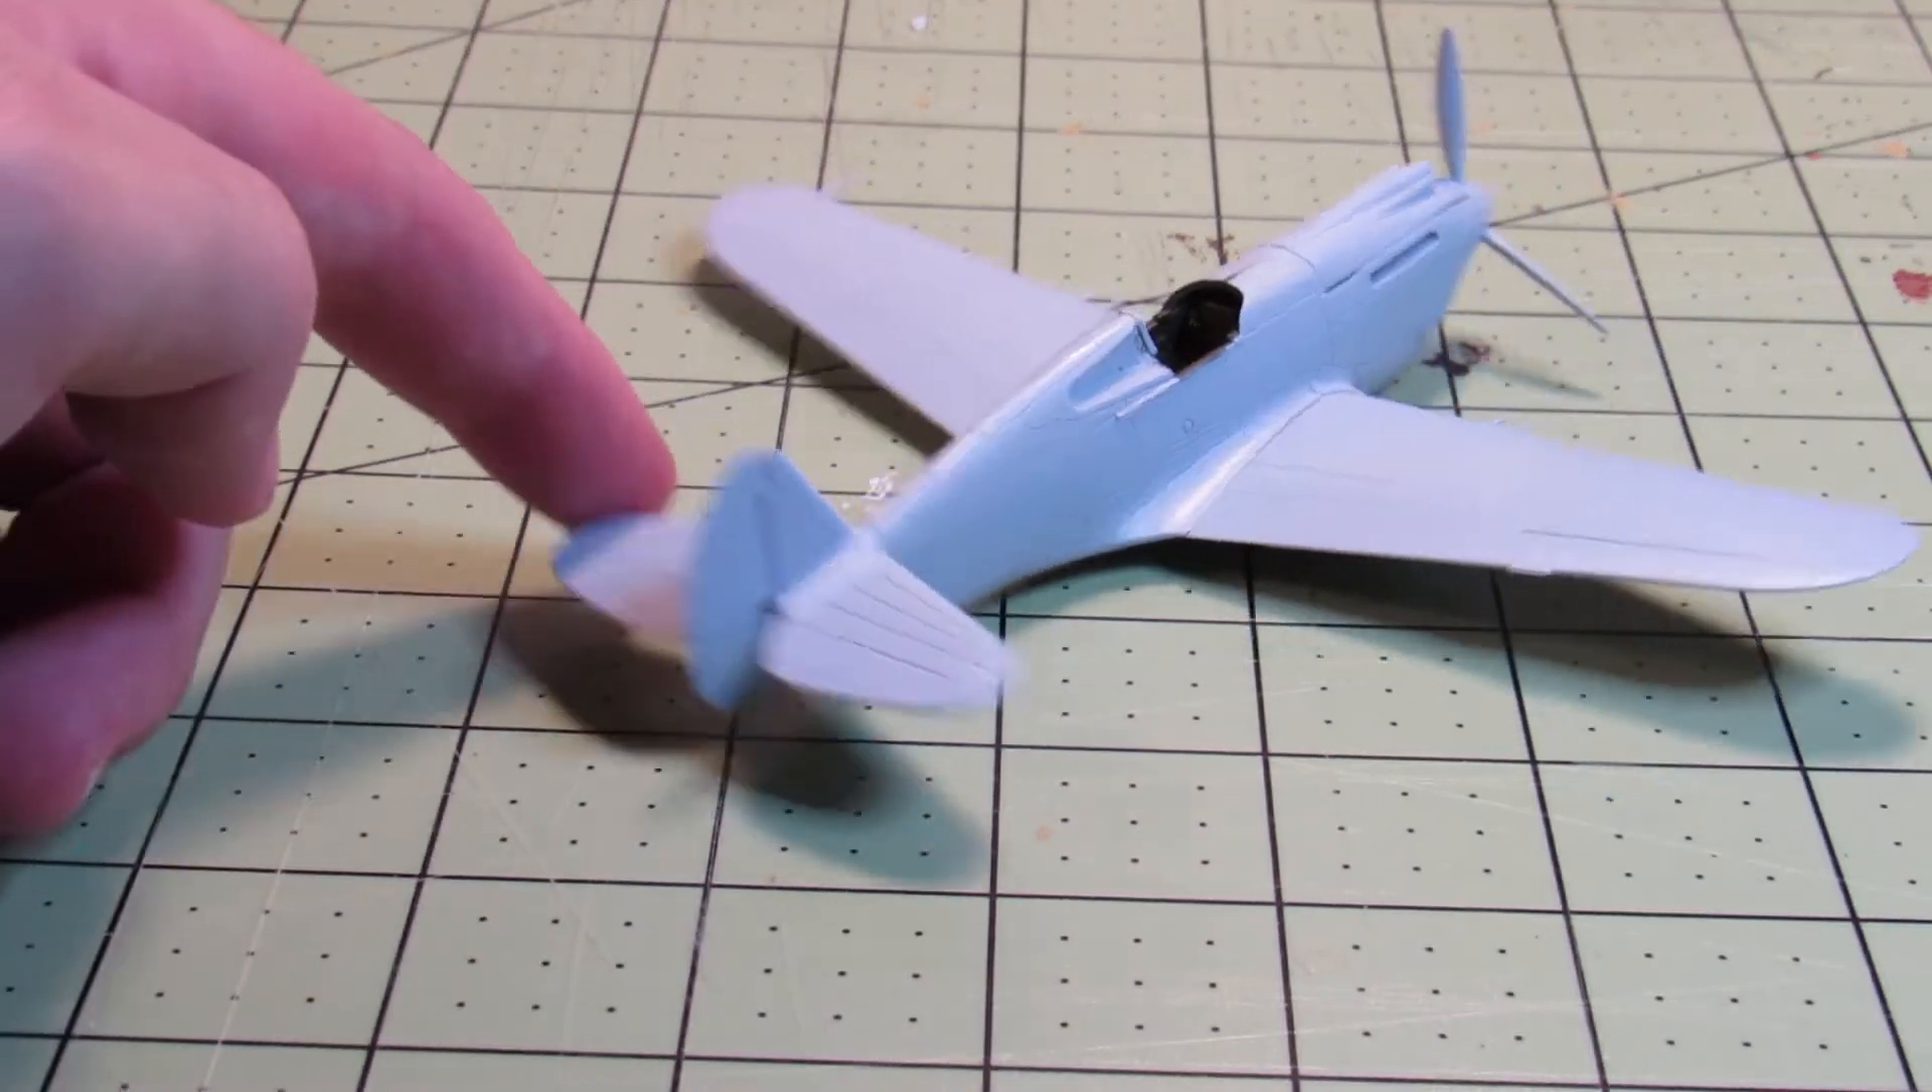And I haven't done the pilot yet. I haven't attached the cockpit glass because I'm going to do that after I've painted the whole thing.